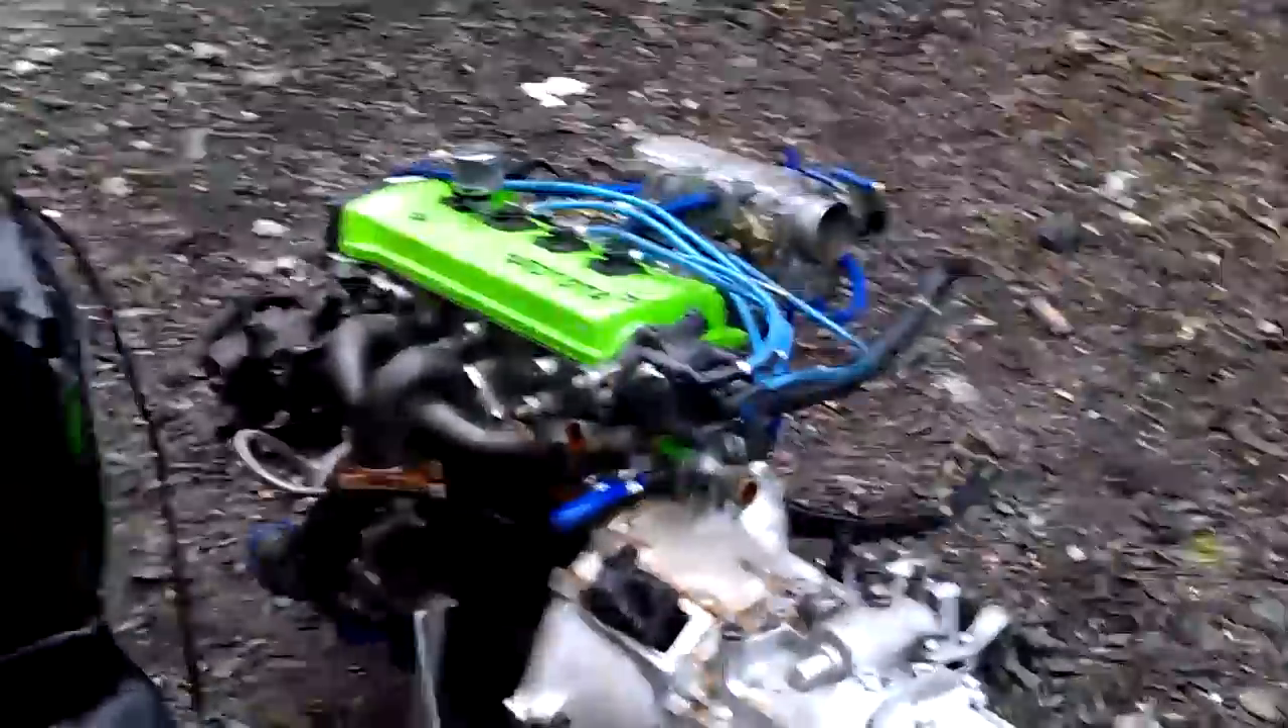Okay, I dragged the engine out.